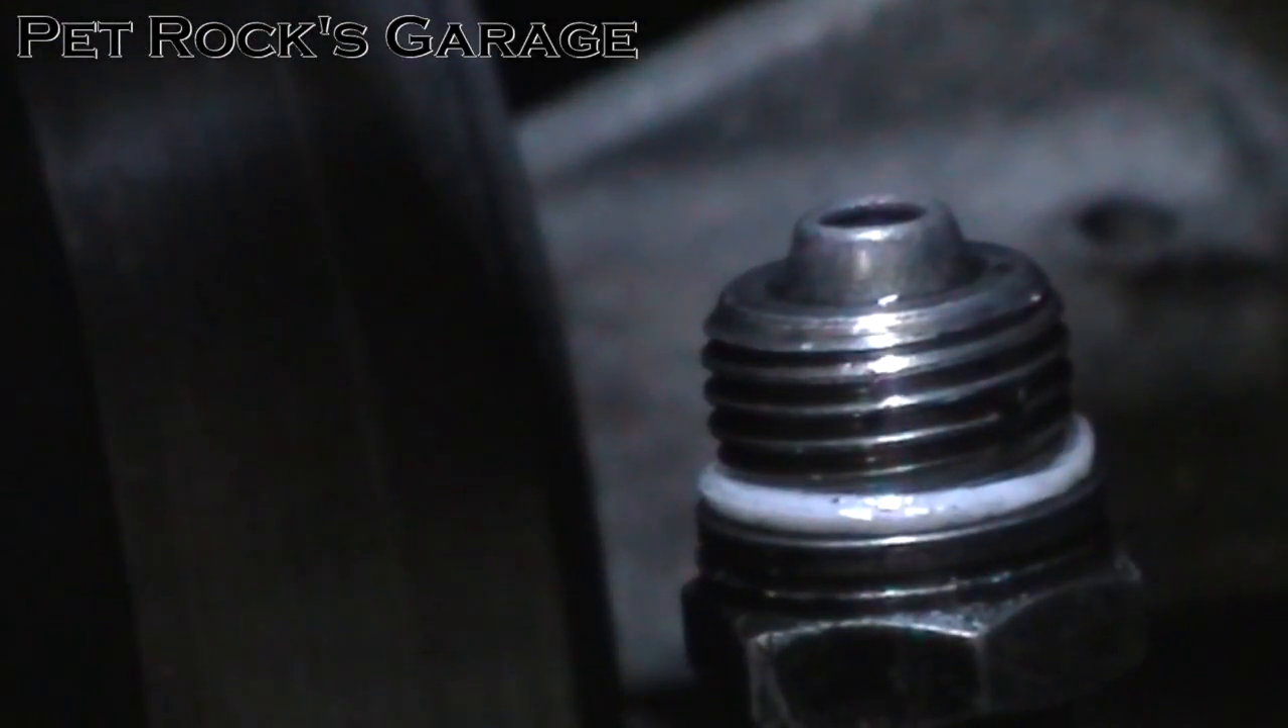And there you go. The o-ring is fully installed.